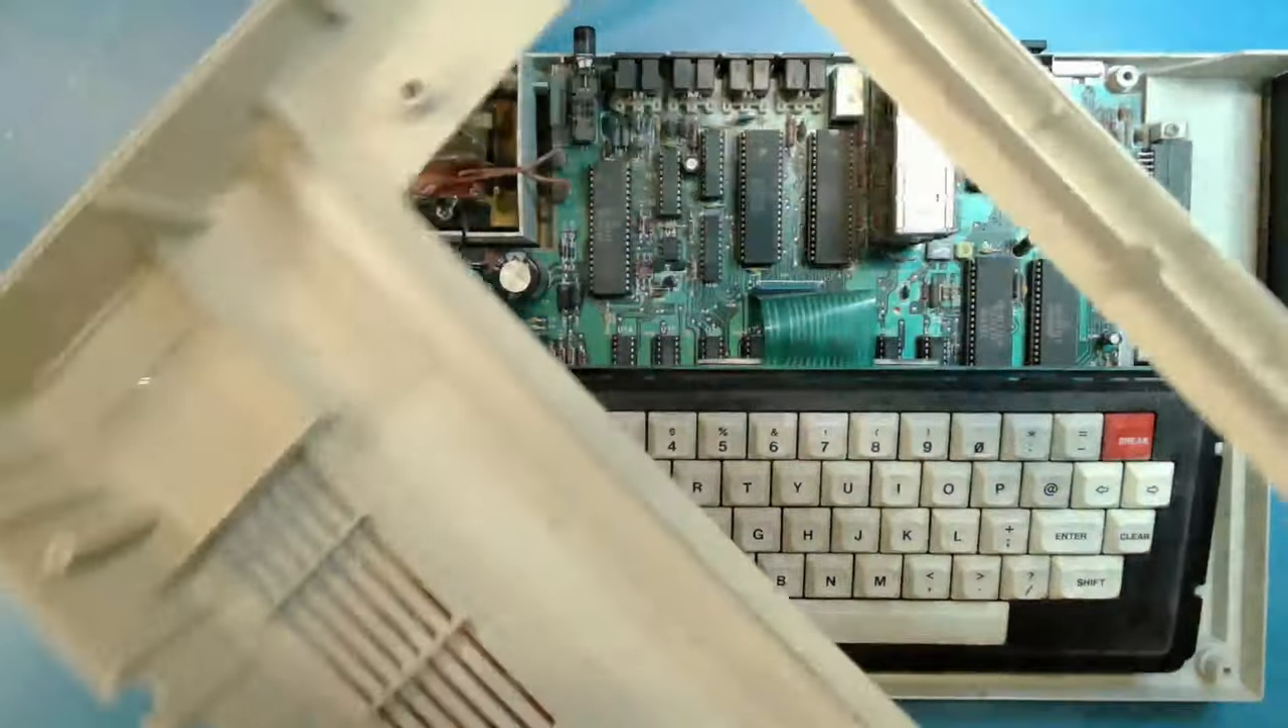Okay, so there's the top removed.